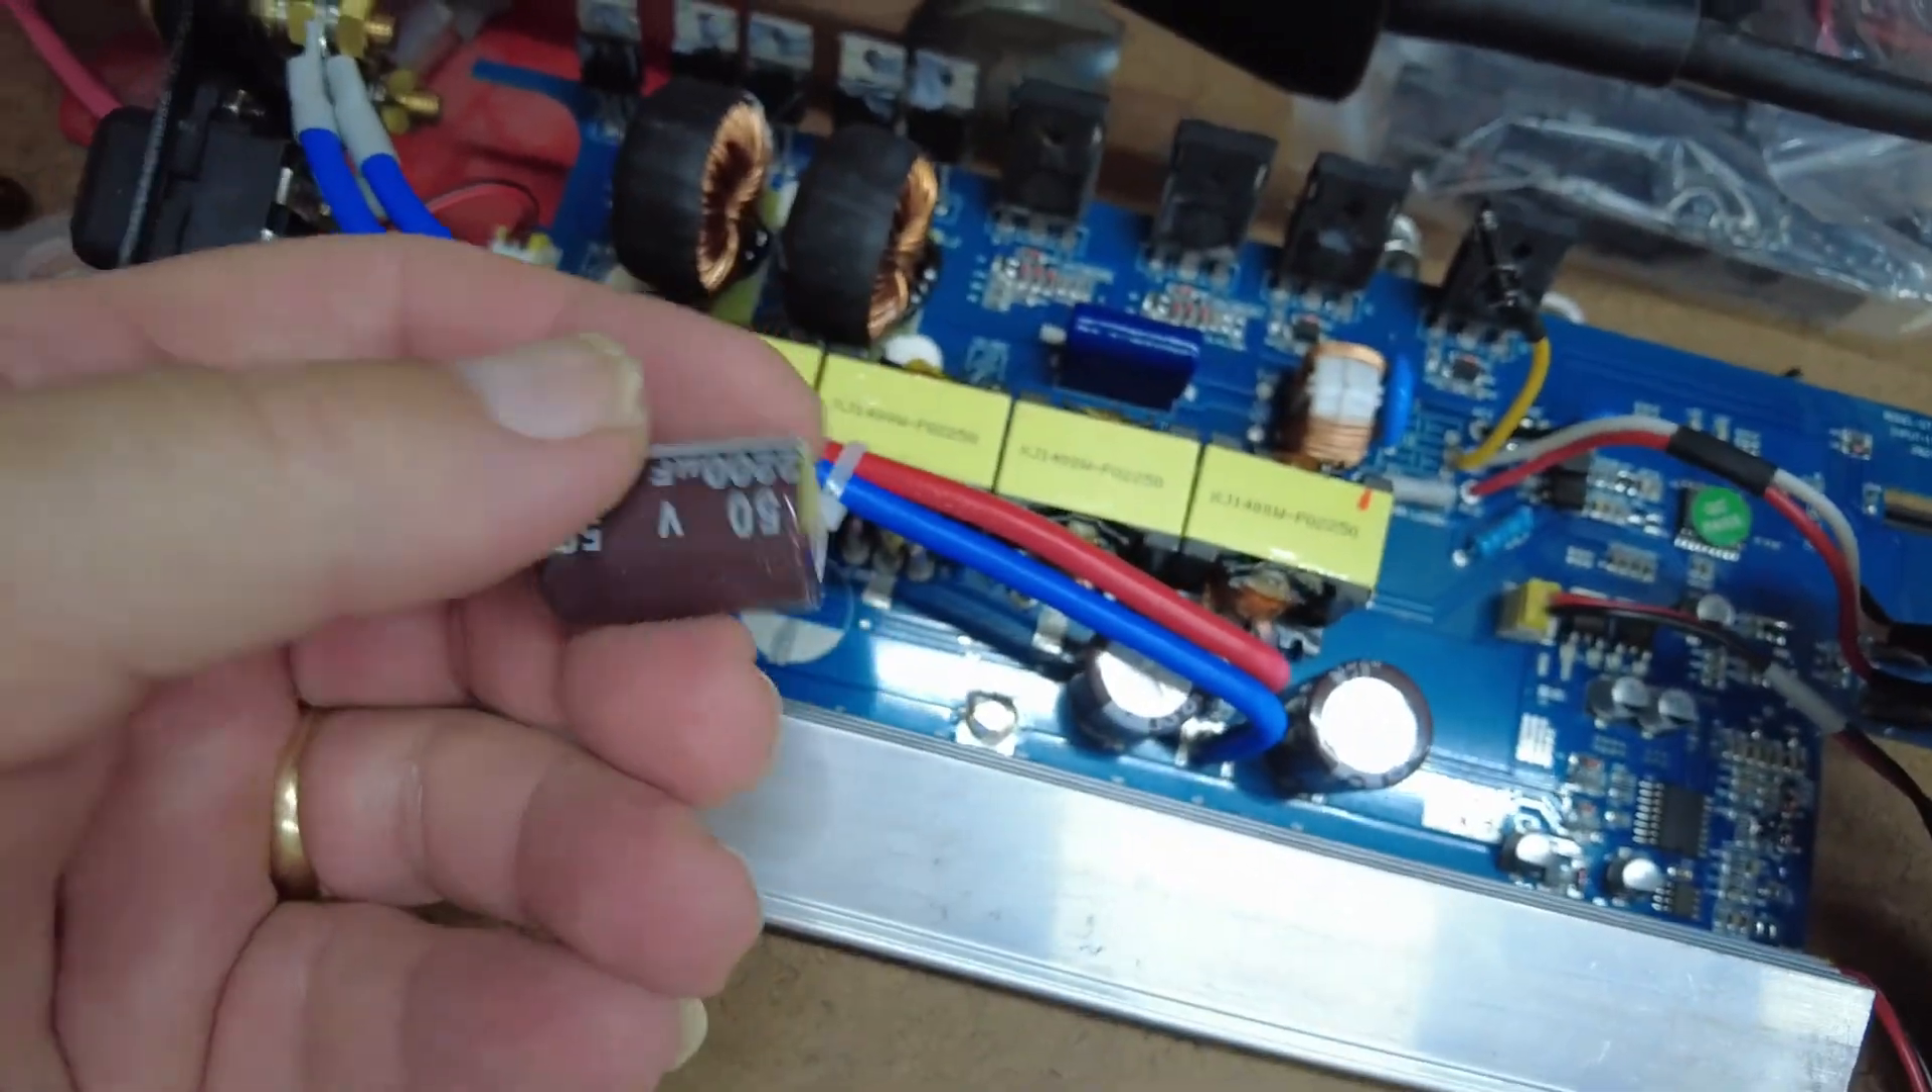Yeah you can see I have the burnt capacitor pulled out of there.